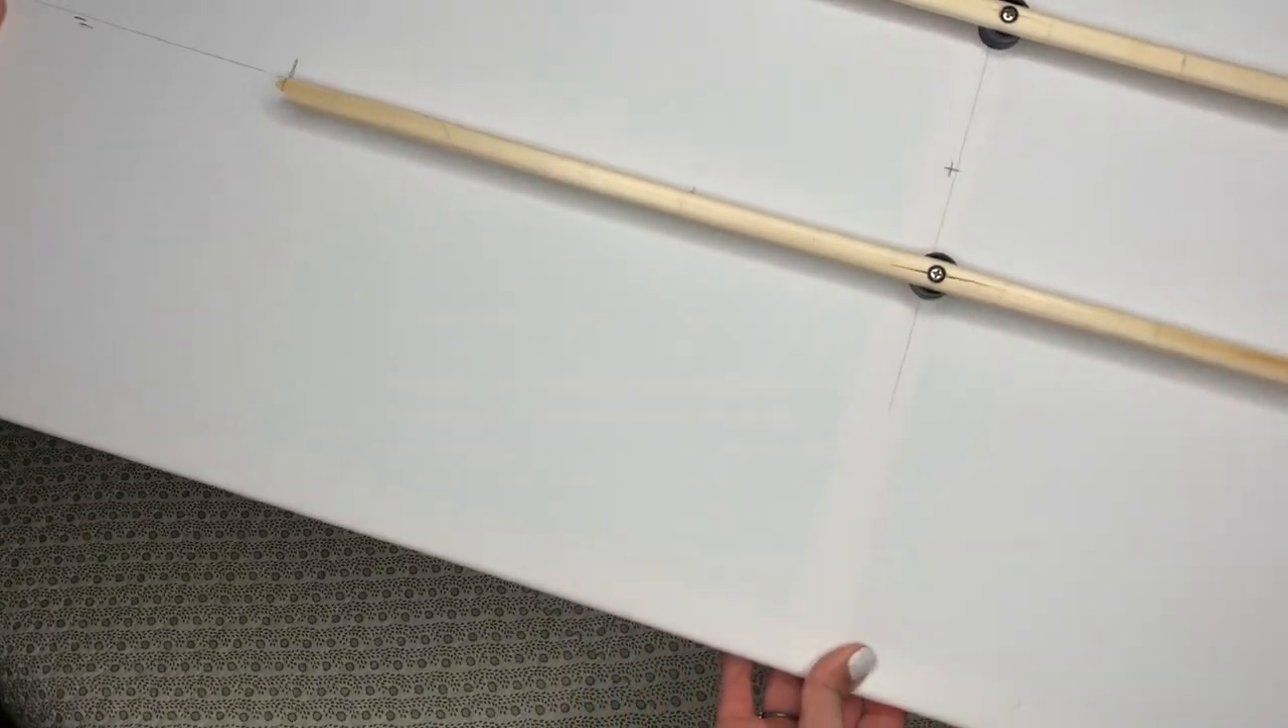J'ai tout simplement vissé au bout de bois arrière donc de mon tableau la petite tige avec les cales.